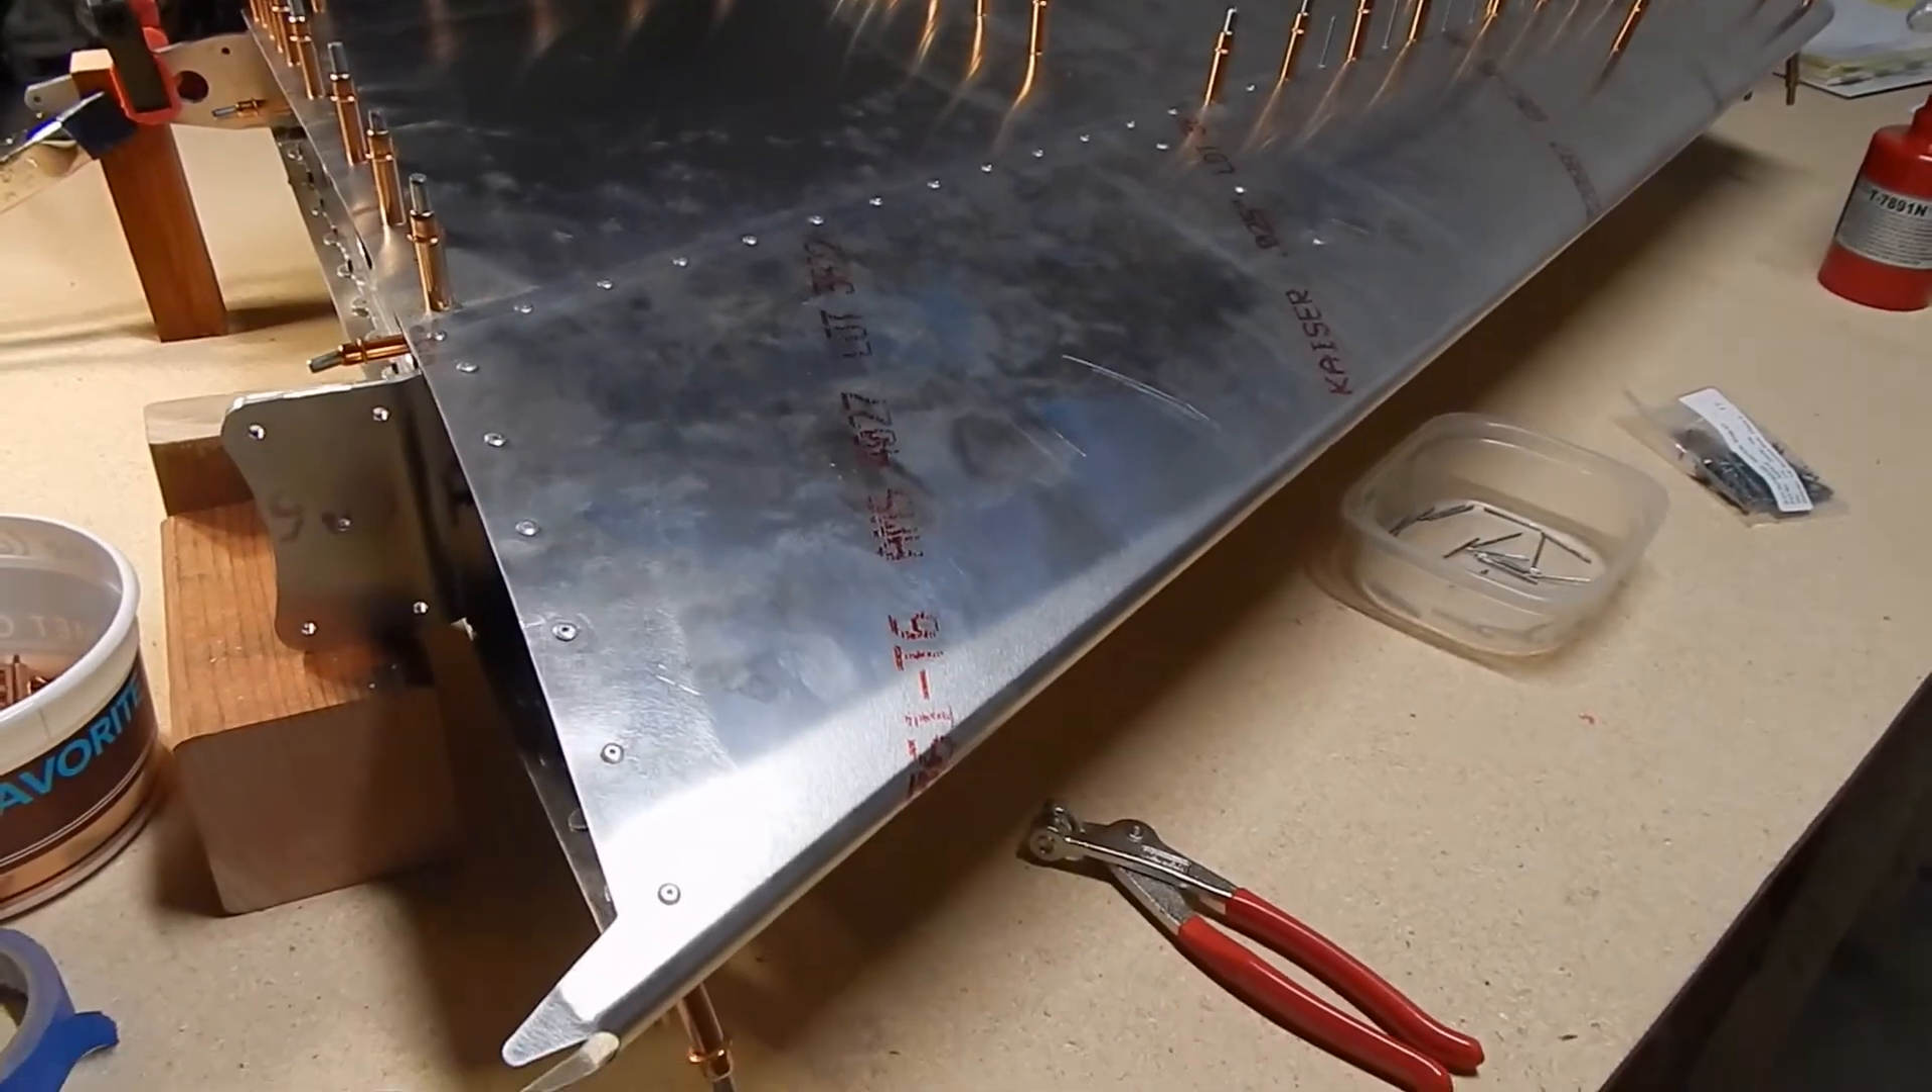The skins are back on clecoed and i'm starting riveting.